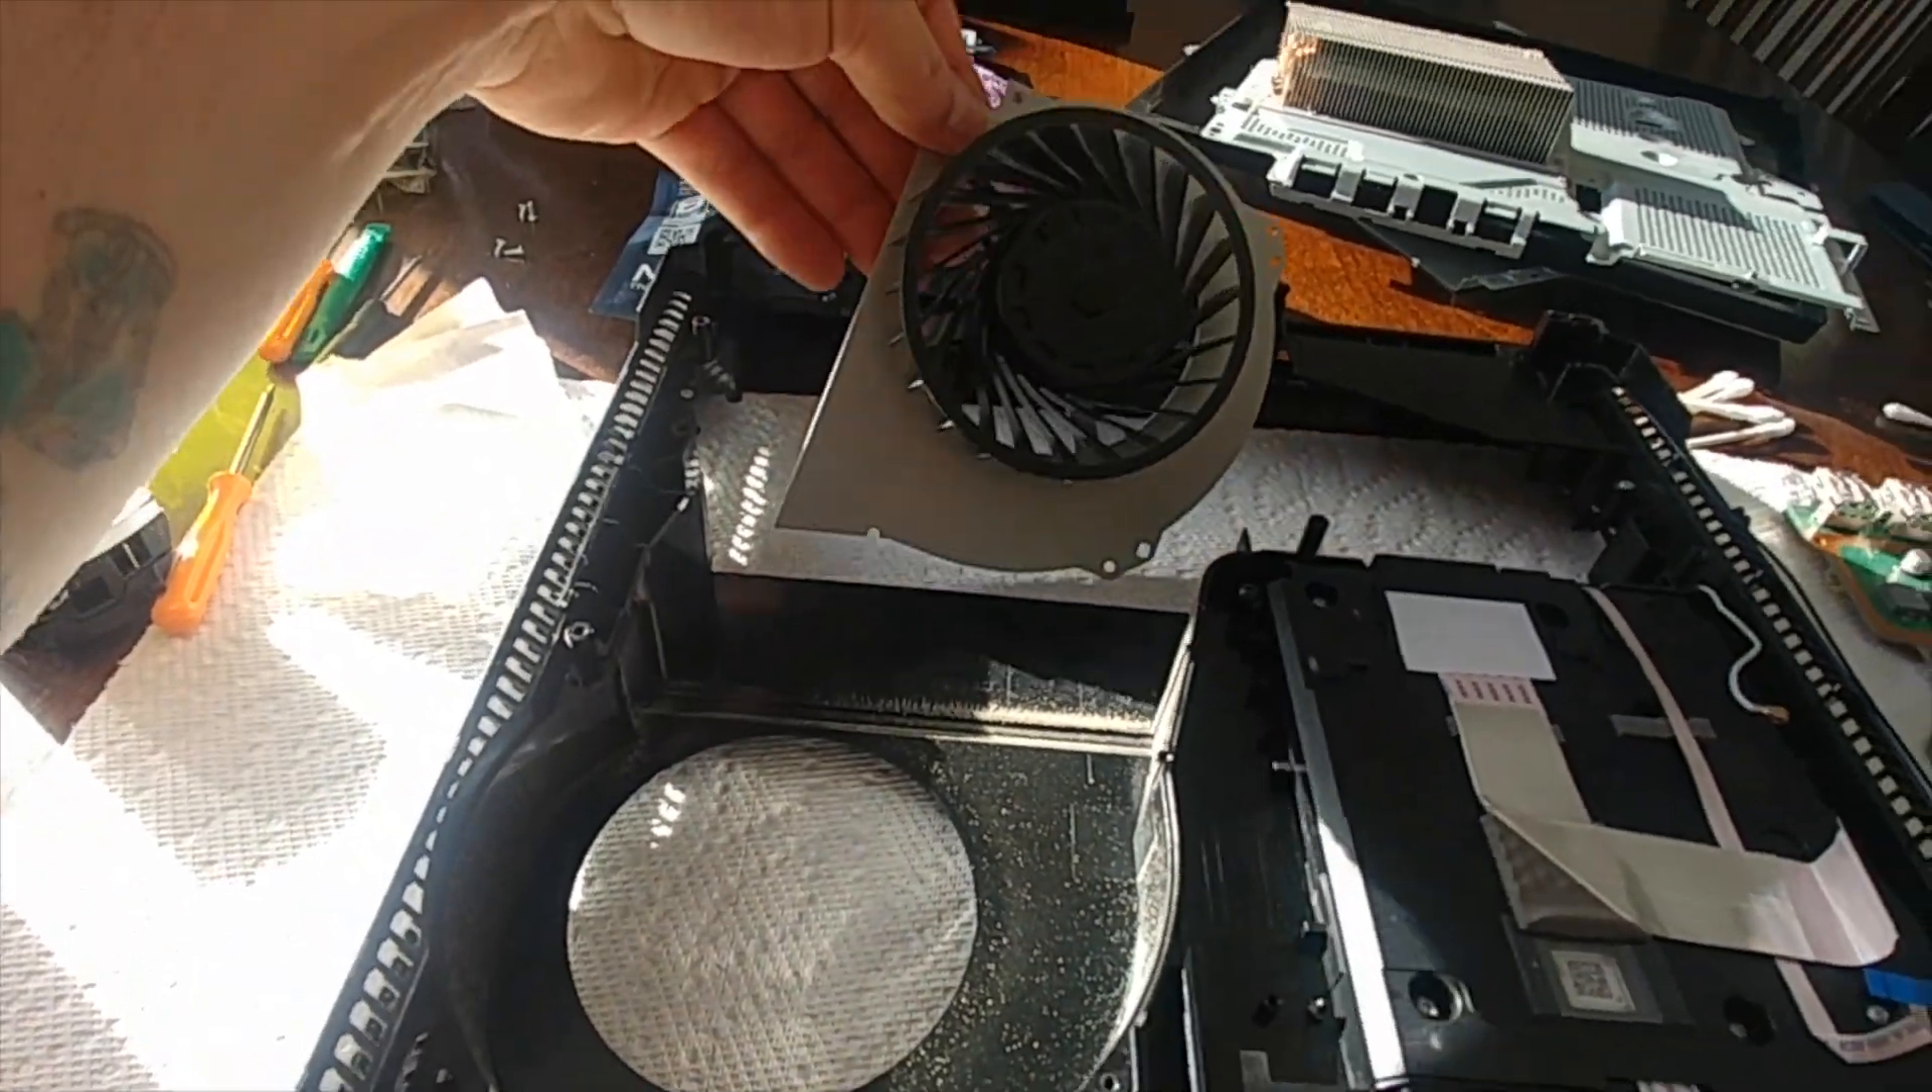So we have the fan taken out as you can see the dust and dirt that's in it around there and the fan is not too bad.